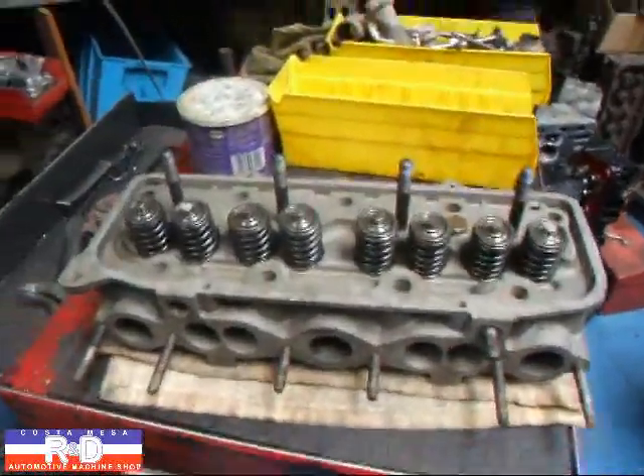Well, we've put everything back together and this little head is ready to go.